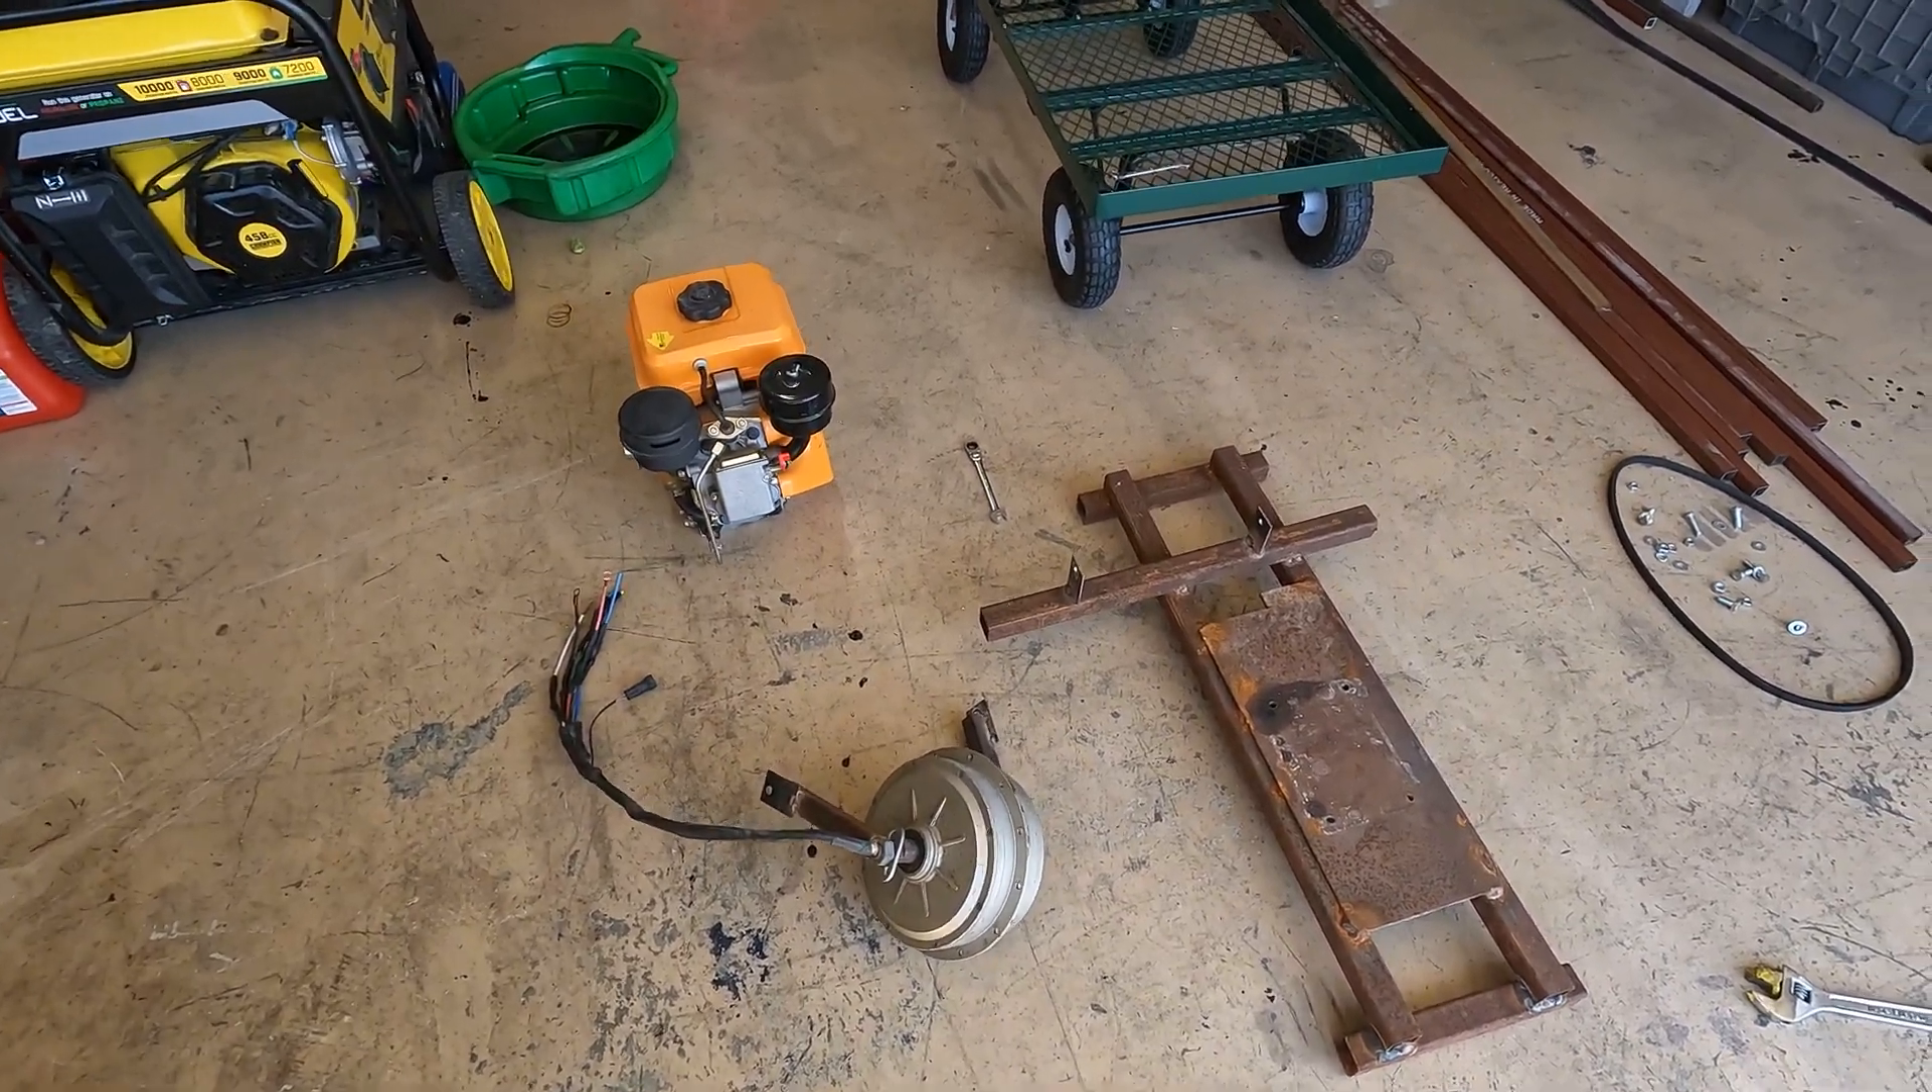Okay and that's it this thing's completely taken apart just a small pile of hardware.